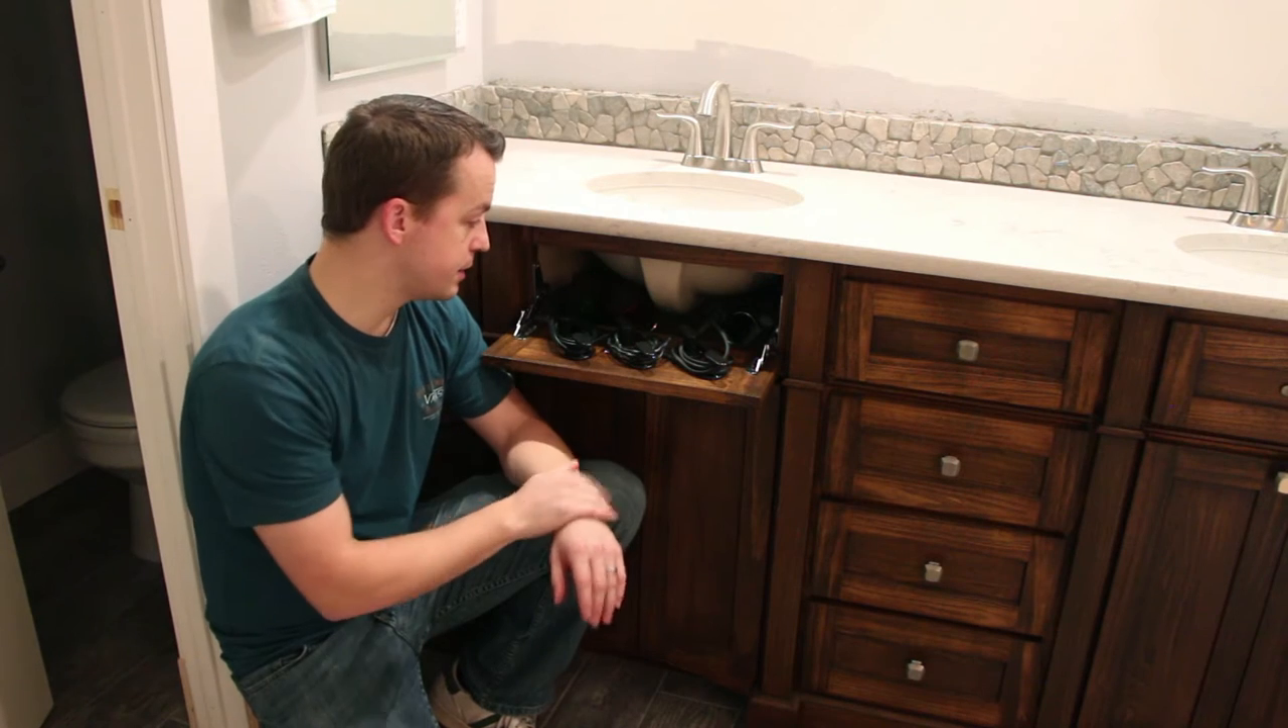Well, we've got the countertops and the sinks installed on the vanity, and now I've added a custom hair appliance organizer for my wife to be able to have her hair appliances stored here.